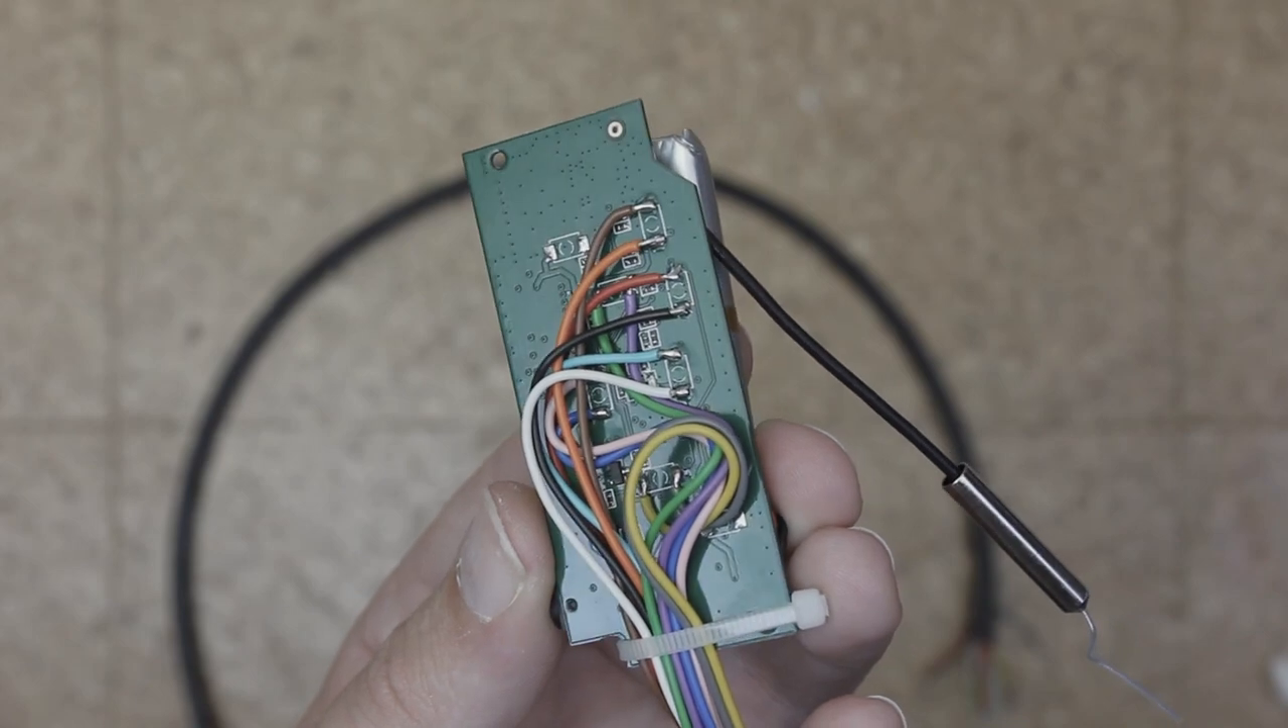After a few cups of tea all the cables were soldered on and after a poor attempt at cable management I used another zip tie to secure my handiwork.